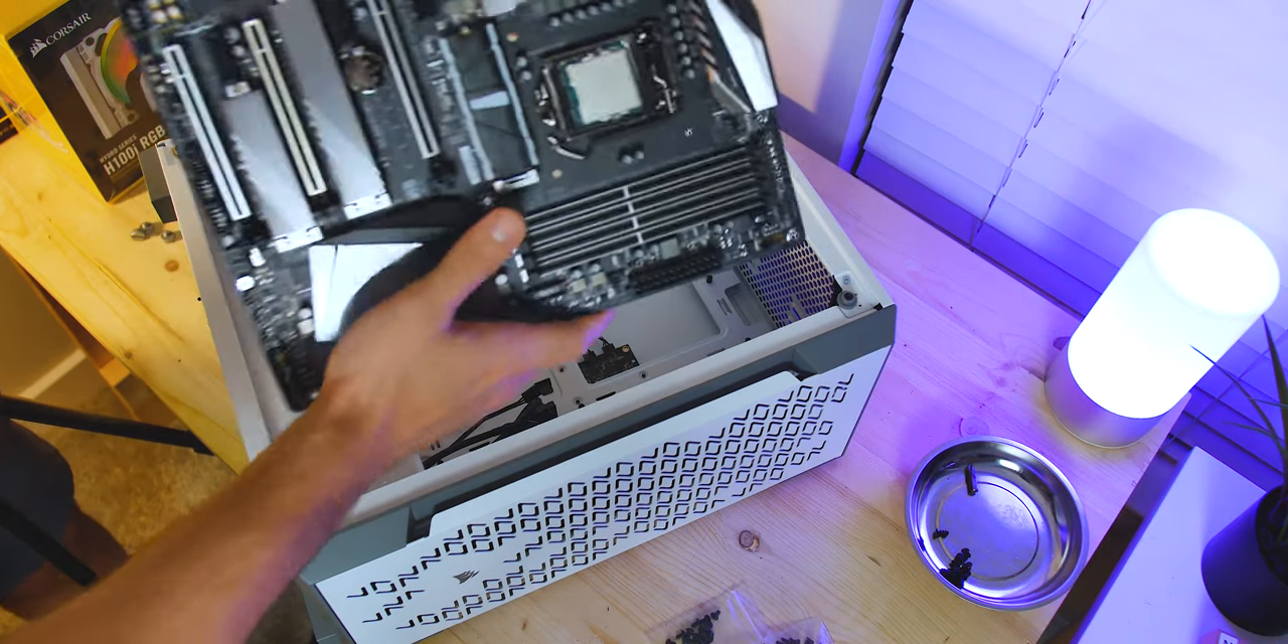Right now I don't have the CPU cooler installed.